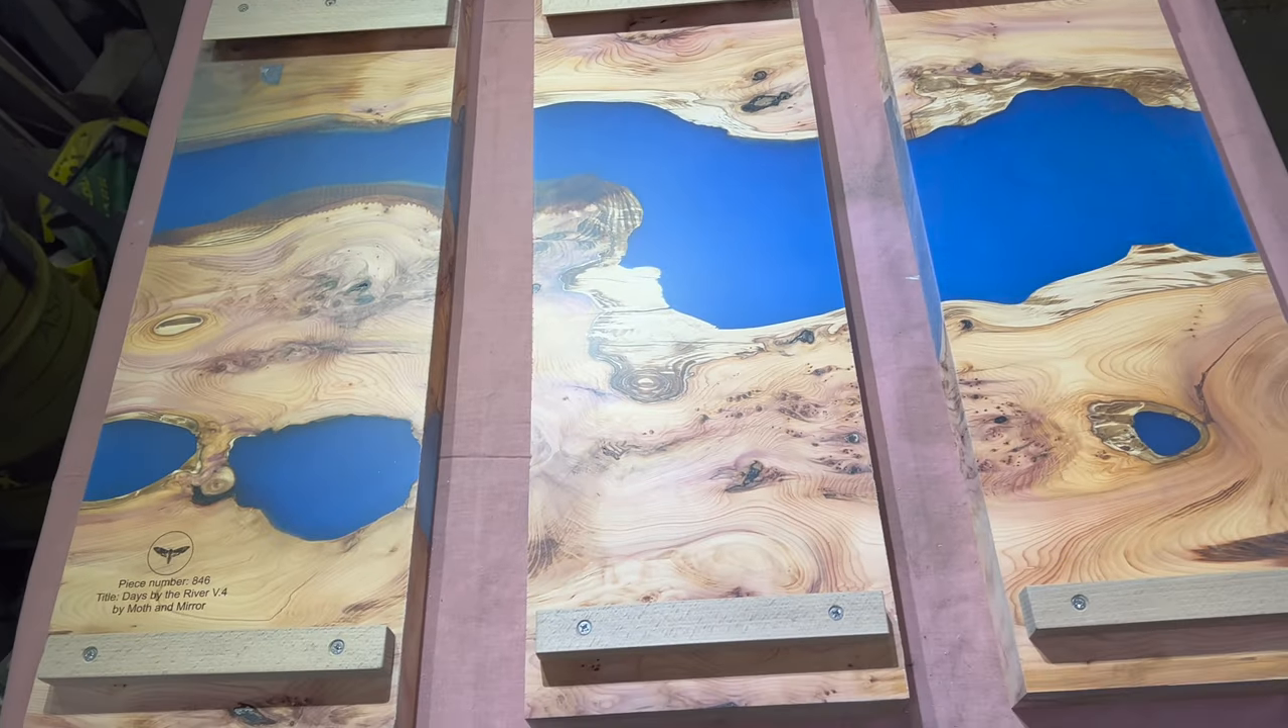Brackets top and bottom all fitted. Pretty much finished.